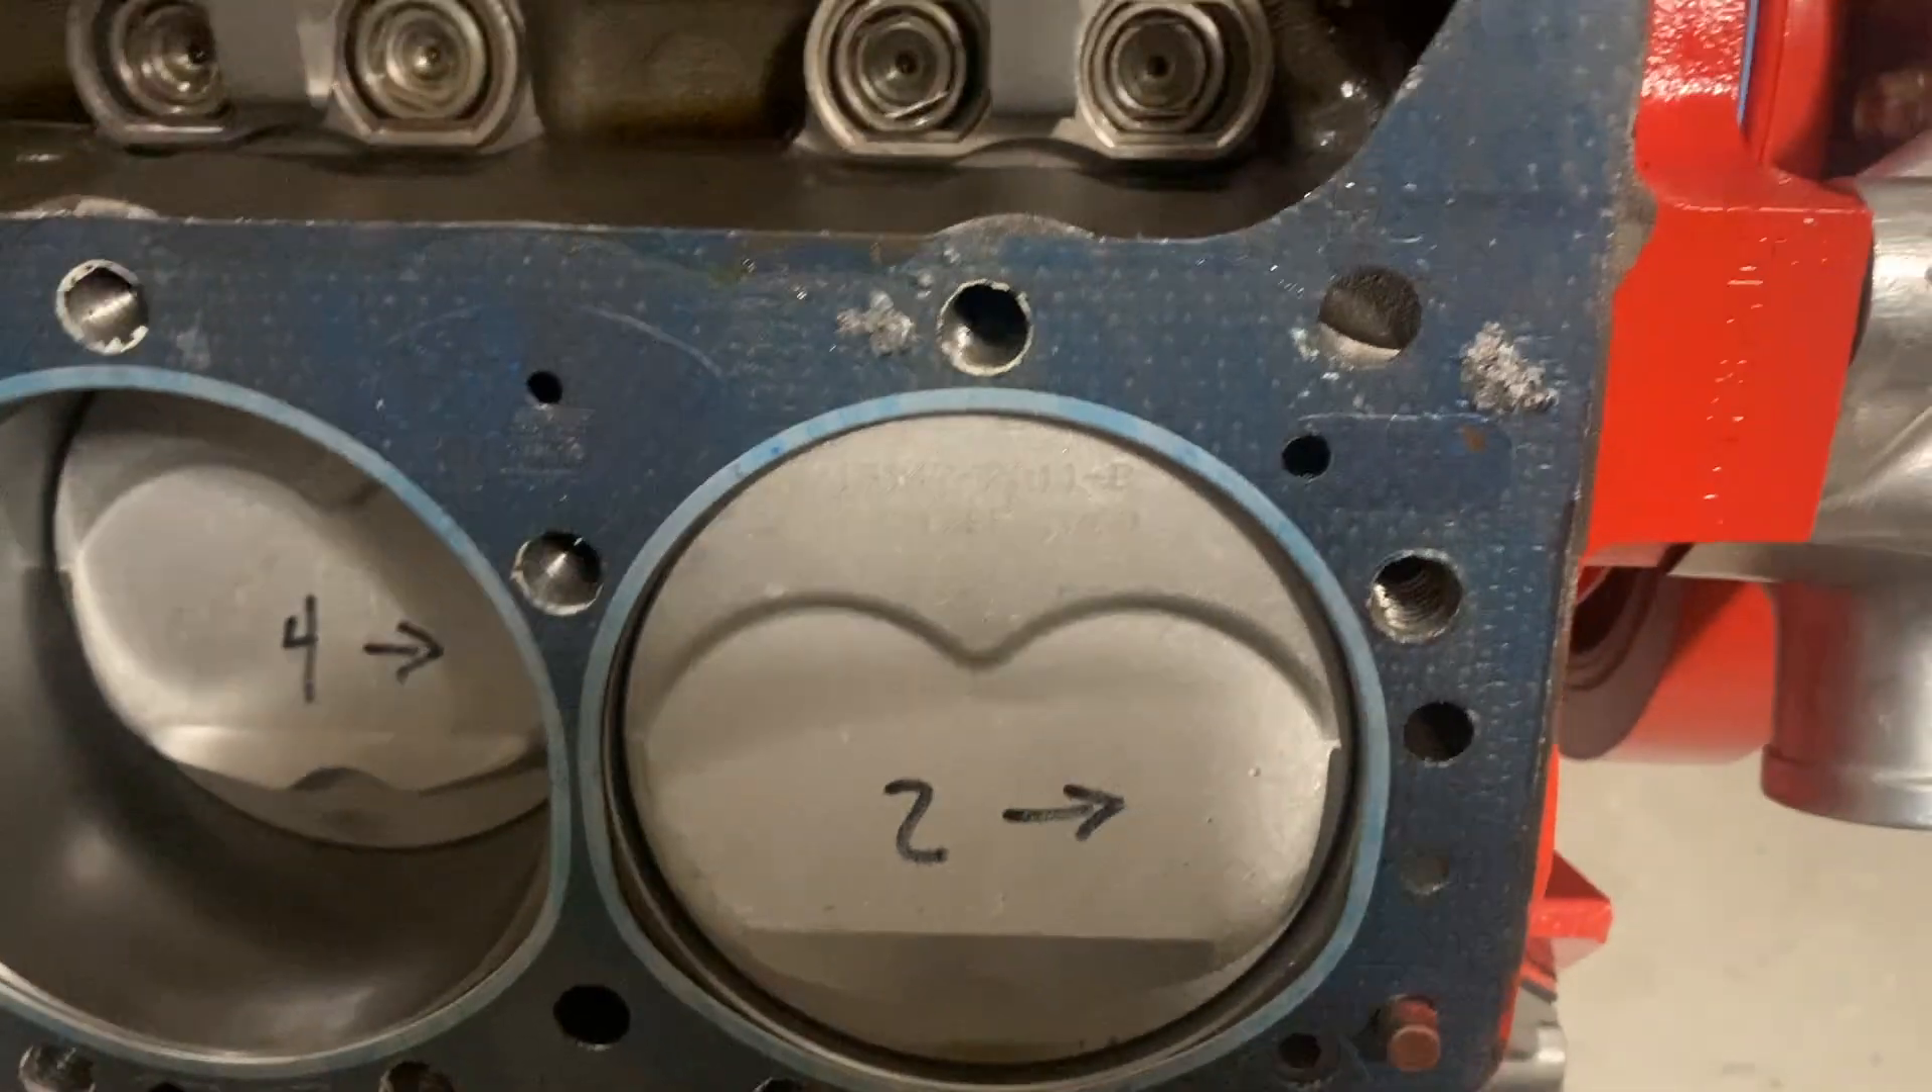So now that I got the heads off, you can see these are the original style DZ -302 pistons.